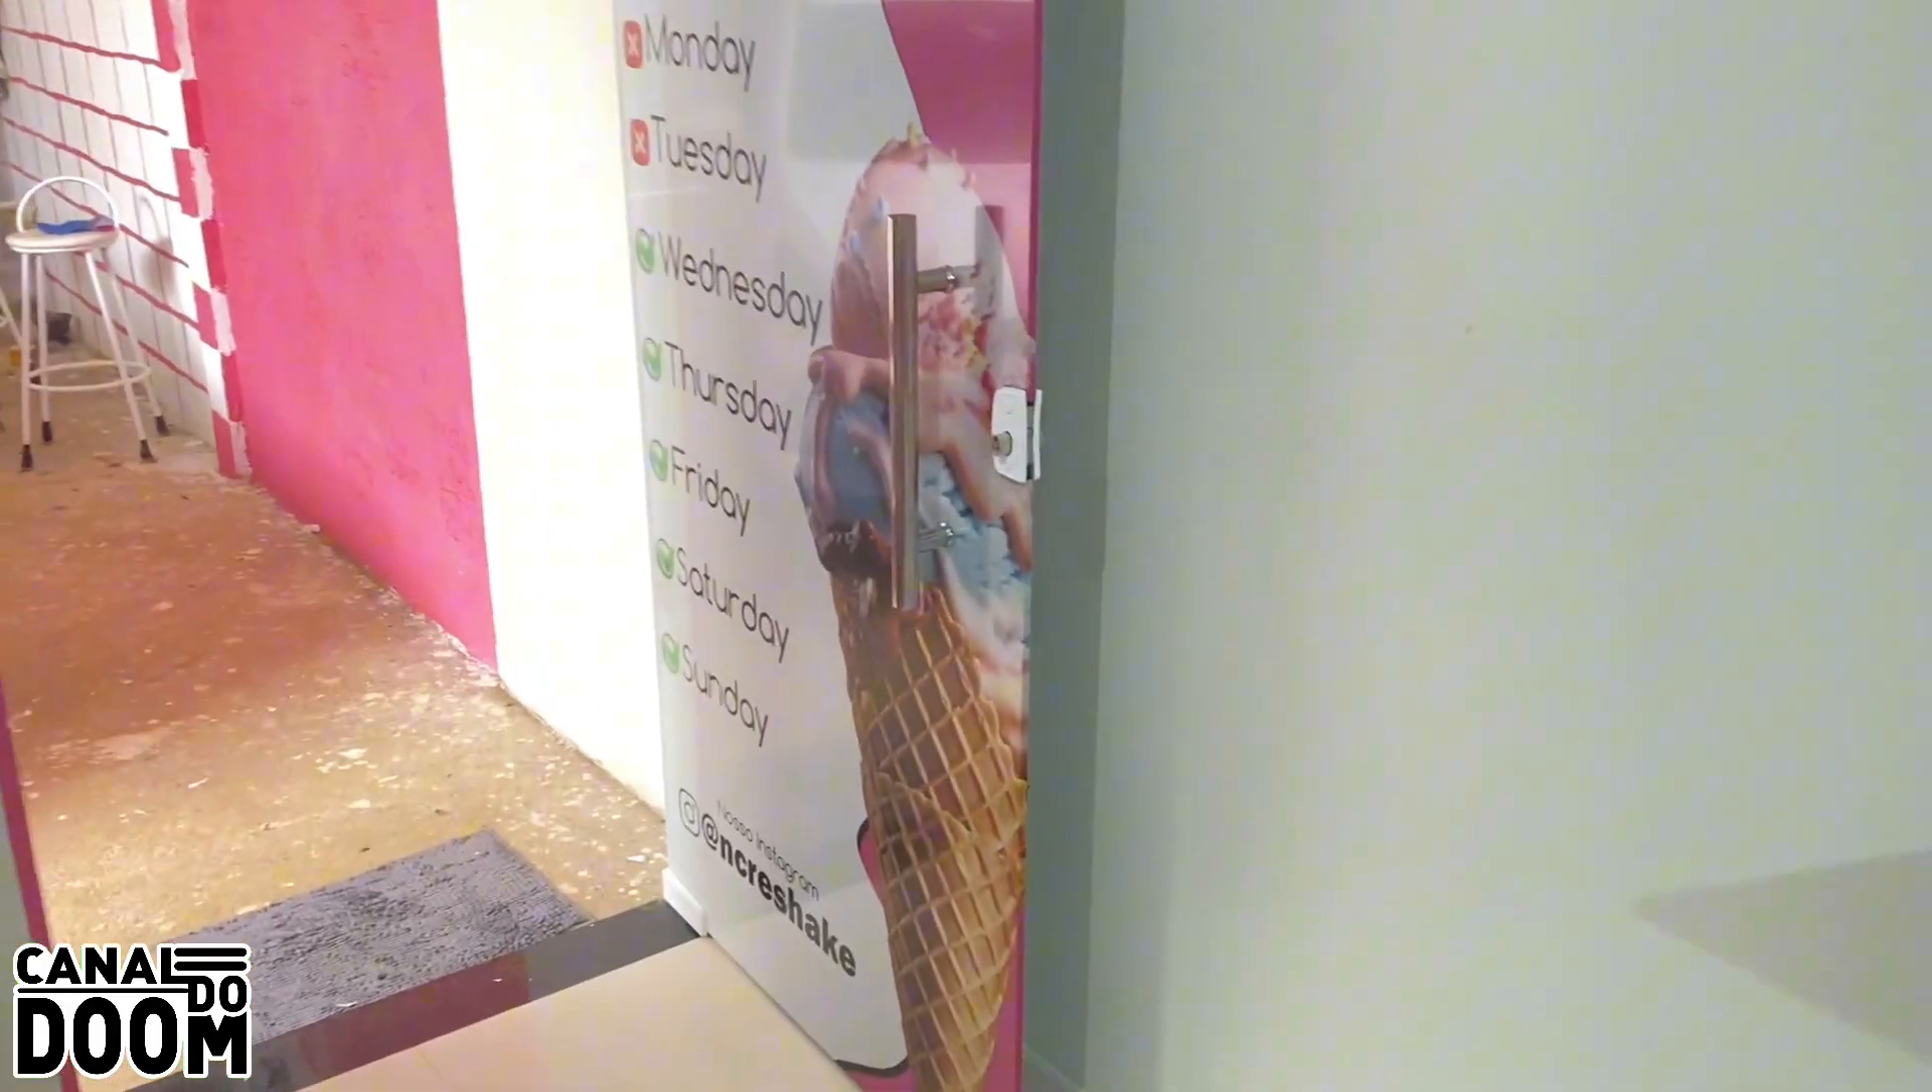Pronto galera, puxador colocado Ó, na posição.